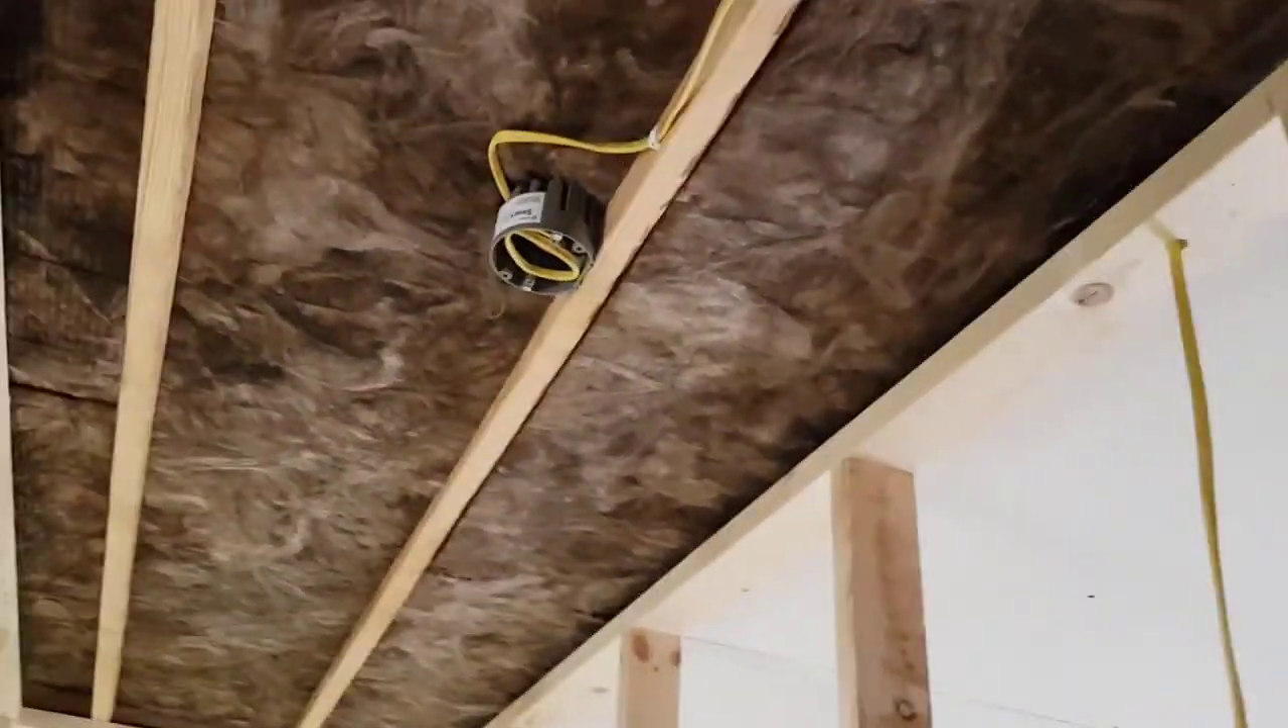I'm slowly starting to do the ceiling since I got the insulation up and then I'll be putting the insulation in the walls And putting up the sheetrock on the walls.